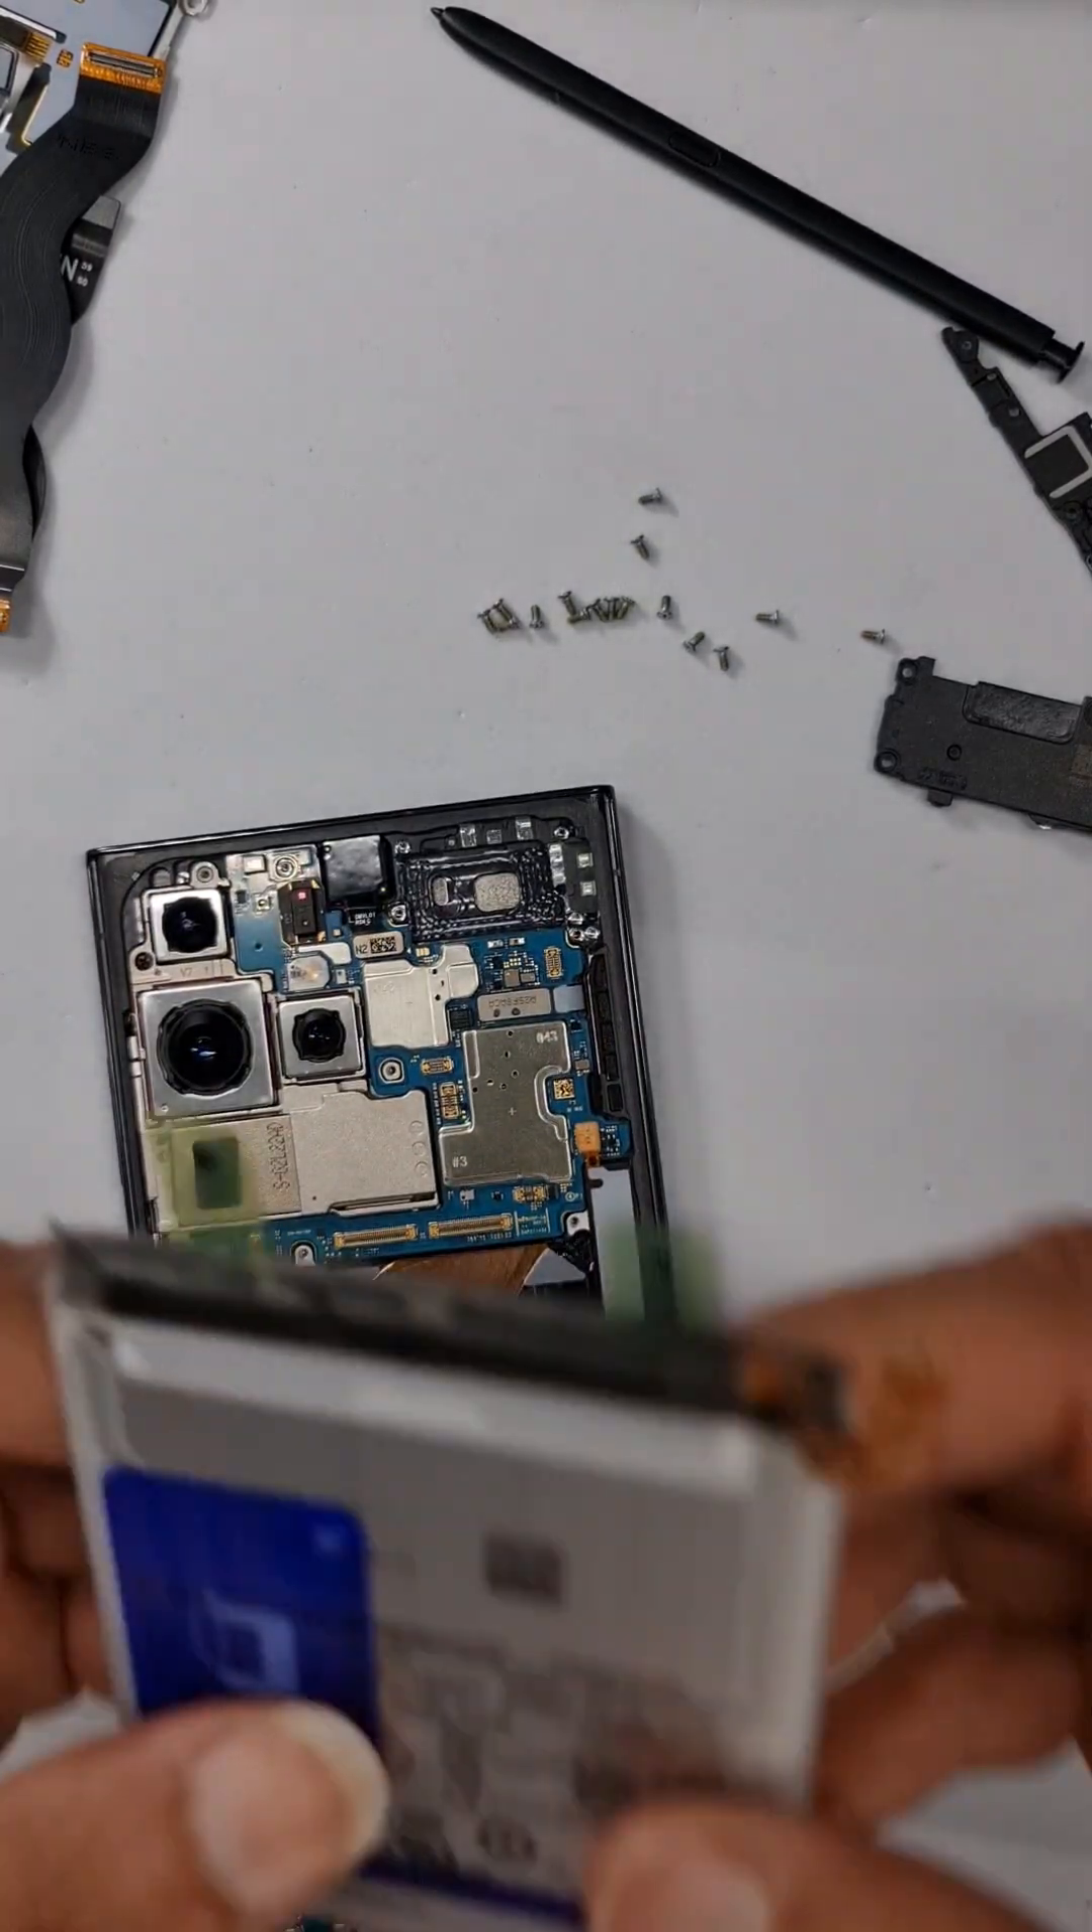So these are all the old parts from the phone which we took off.